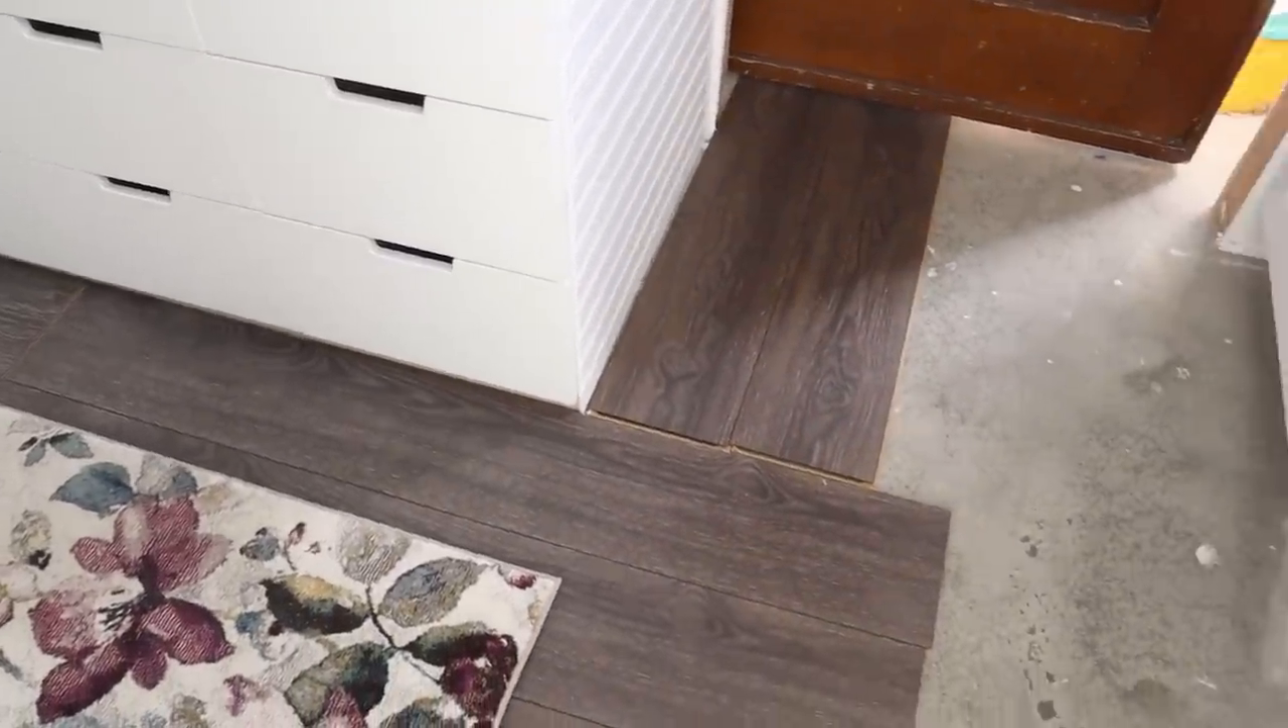Now i did go ahead and laid down some of the planks of the flooring that will eventually be going in here we still need to add that as well as the trim.